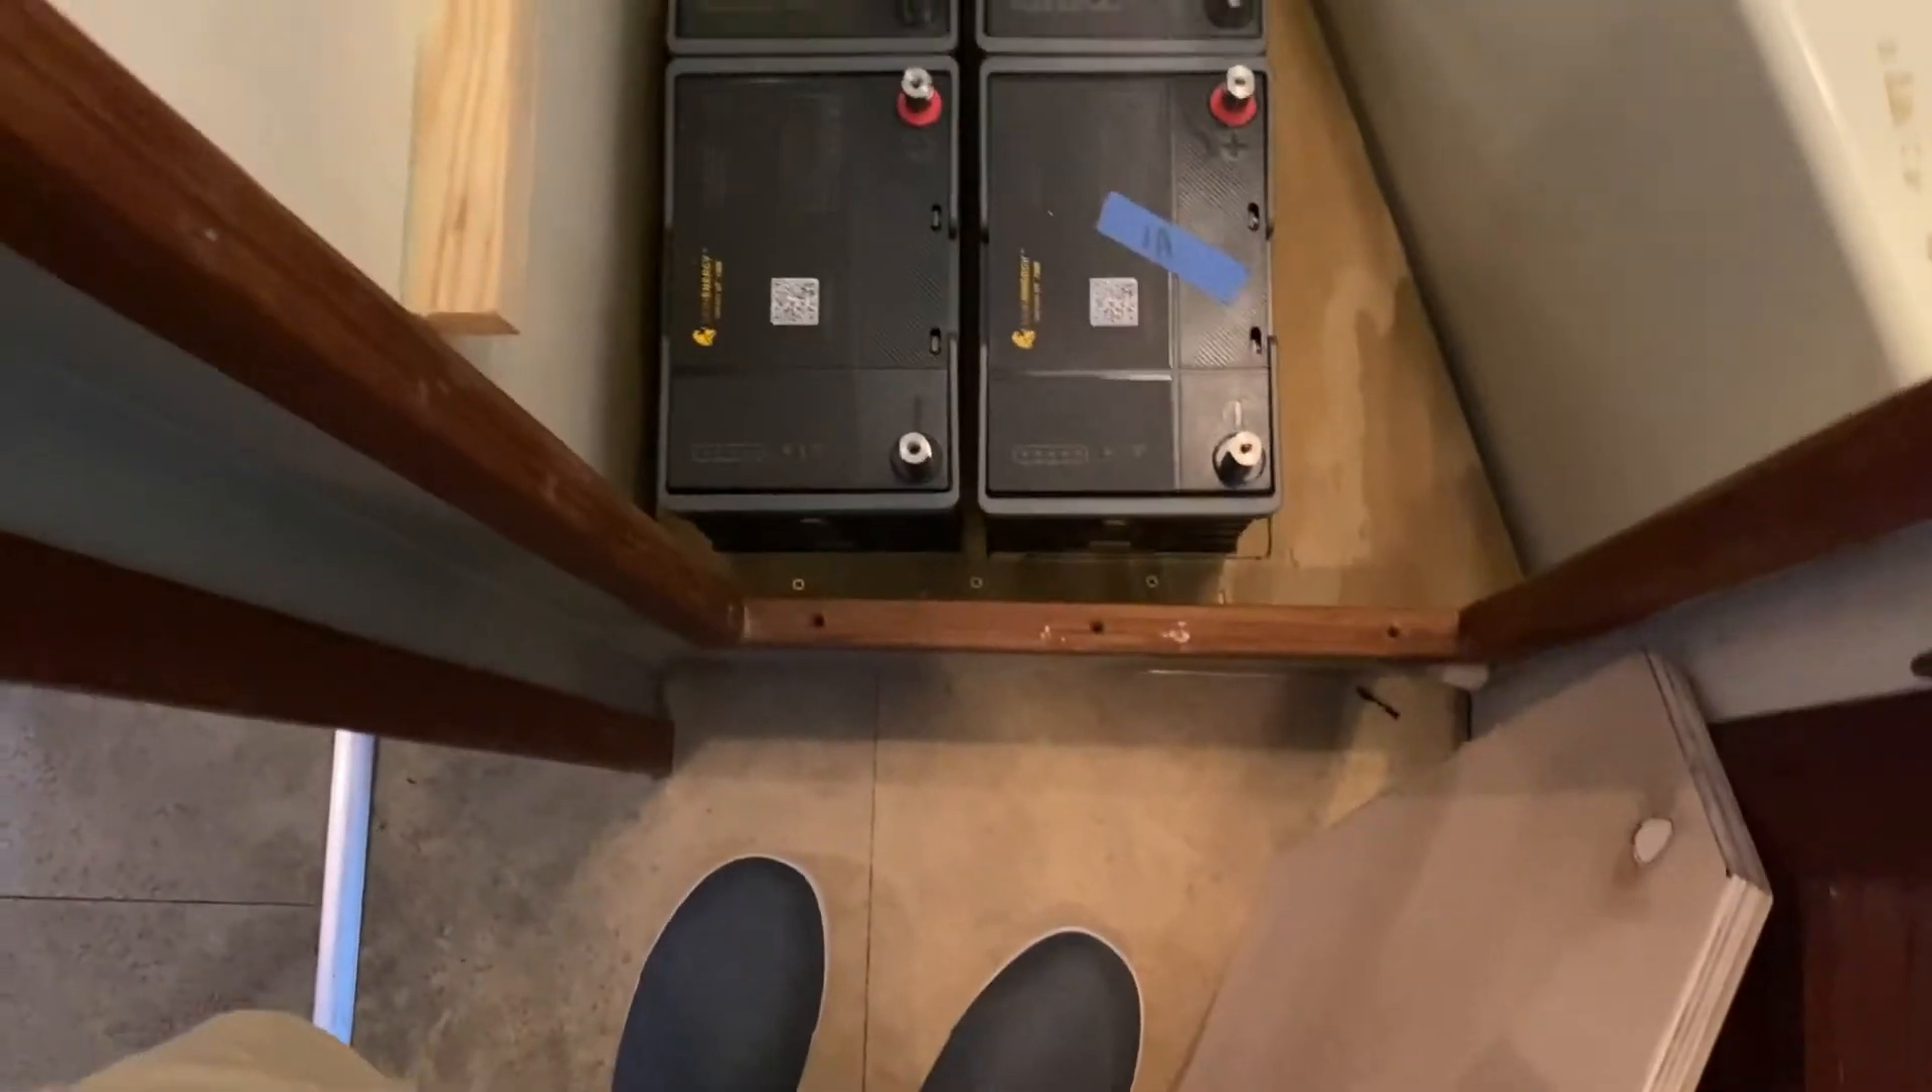Here is my lithium battery setup um they sit perfectly in those slots.